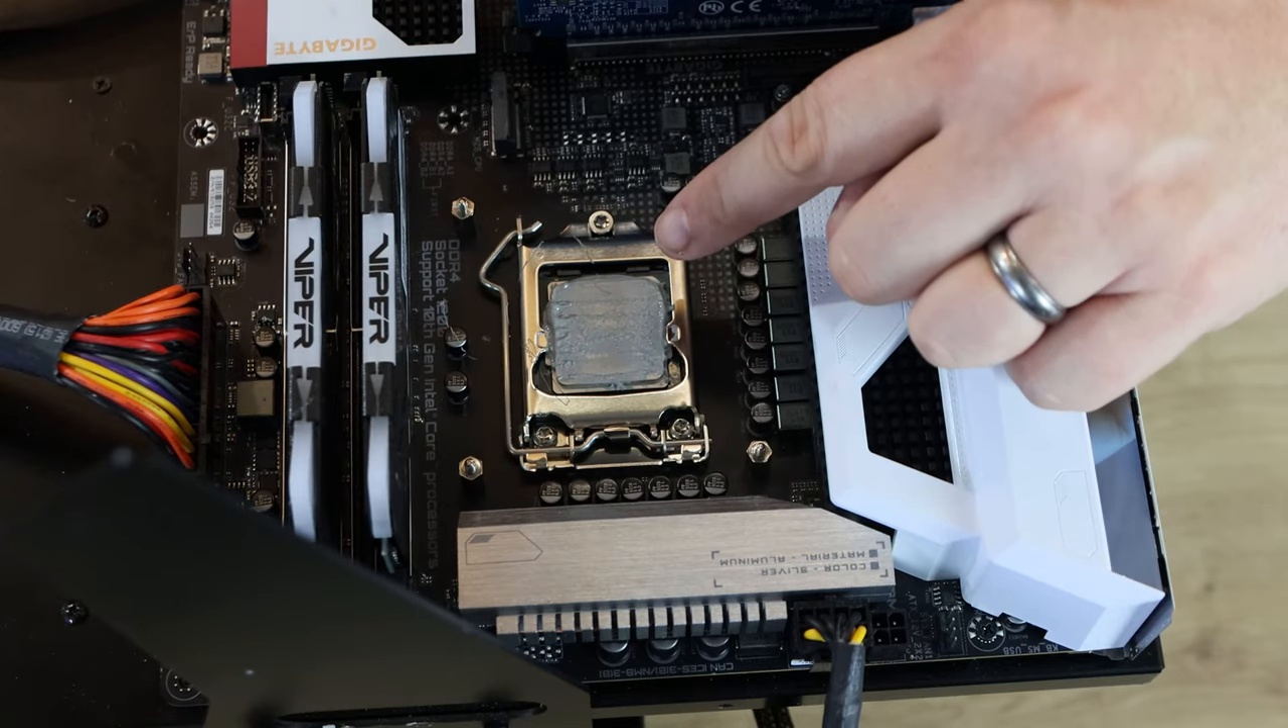Obviously we've already removed the cooler.